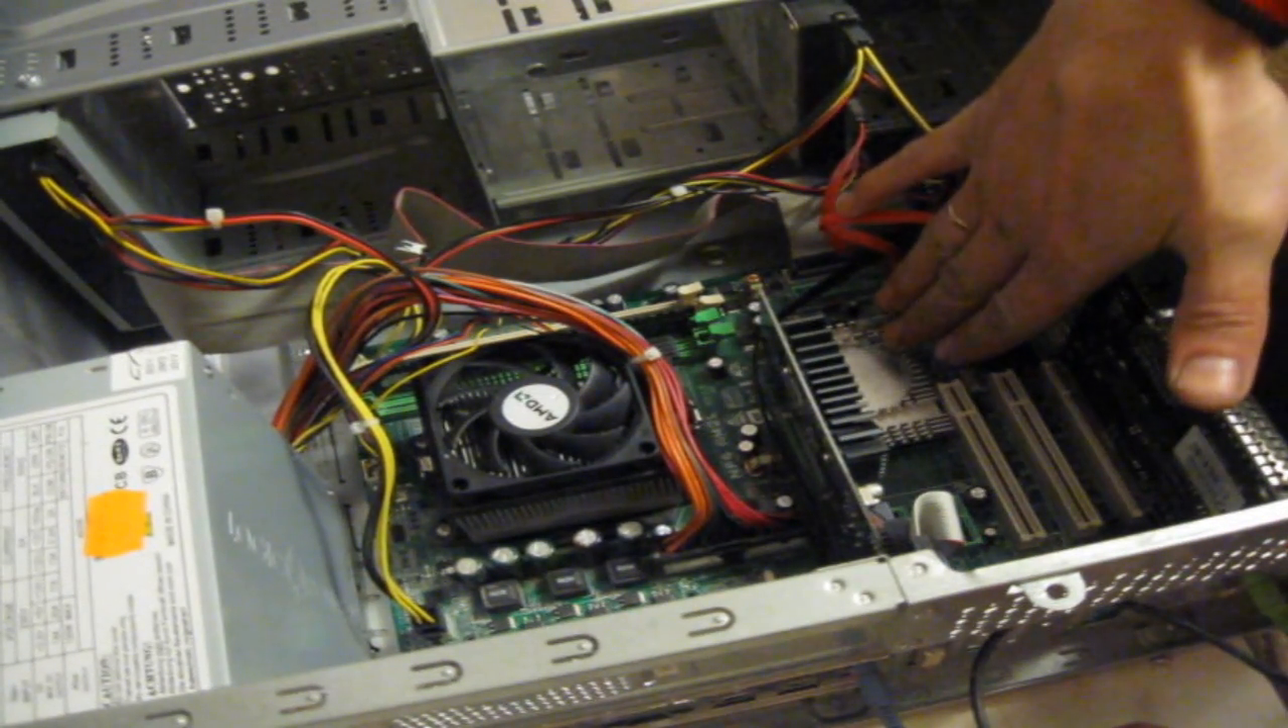Ну вот материнская плата установлена в системный блок.